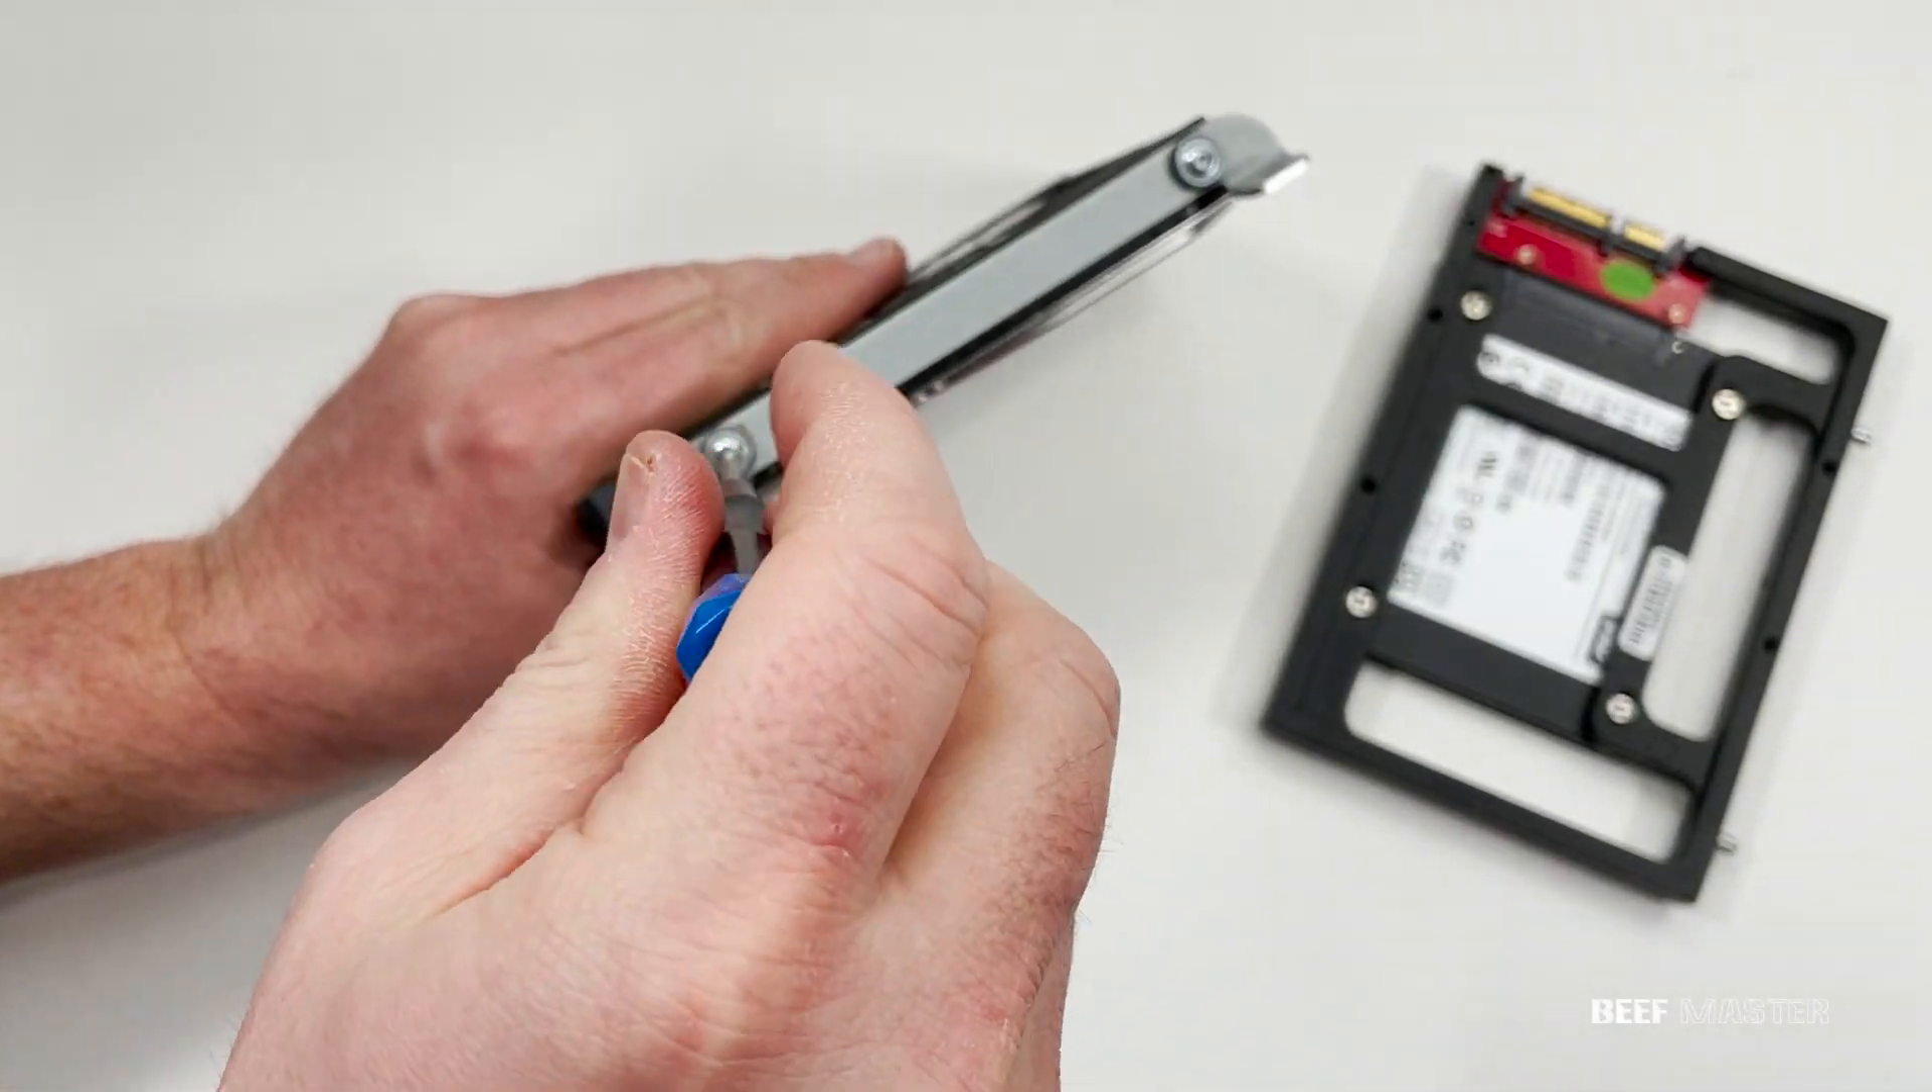There's another bracket on the old hard drive that I'll need to remove.